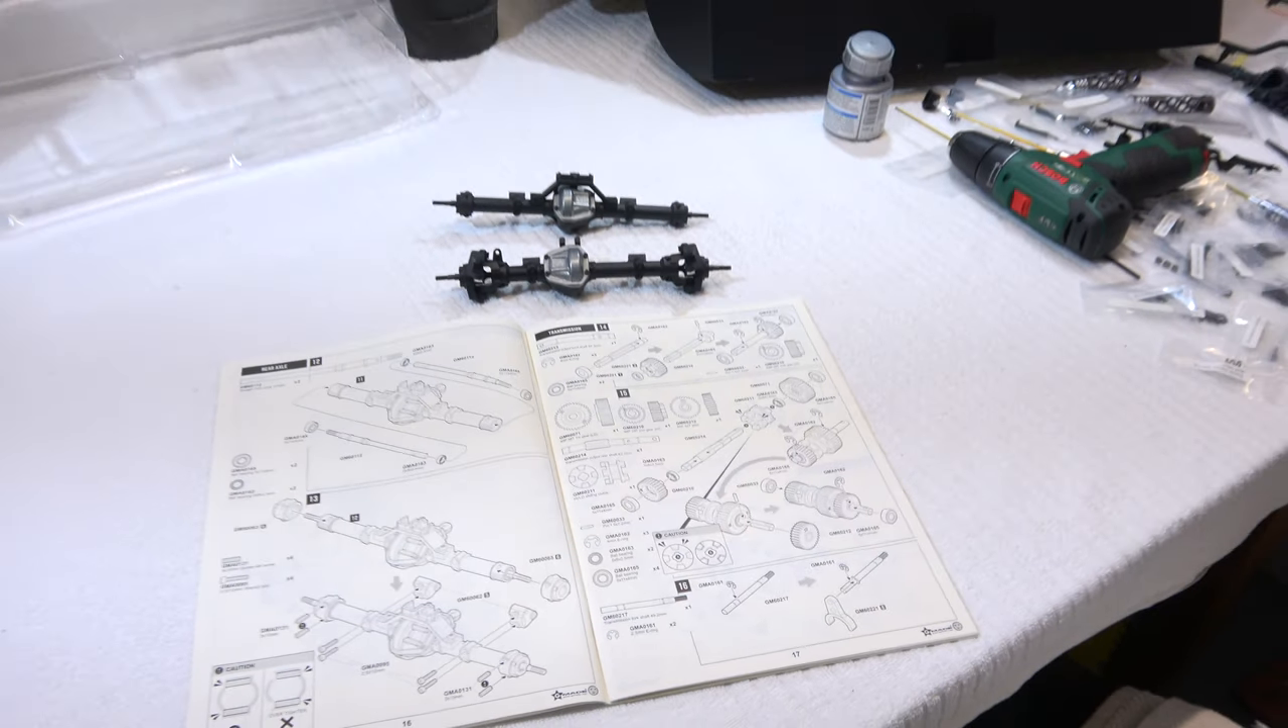Here you can see the front and rear axle completed.